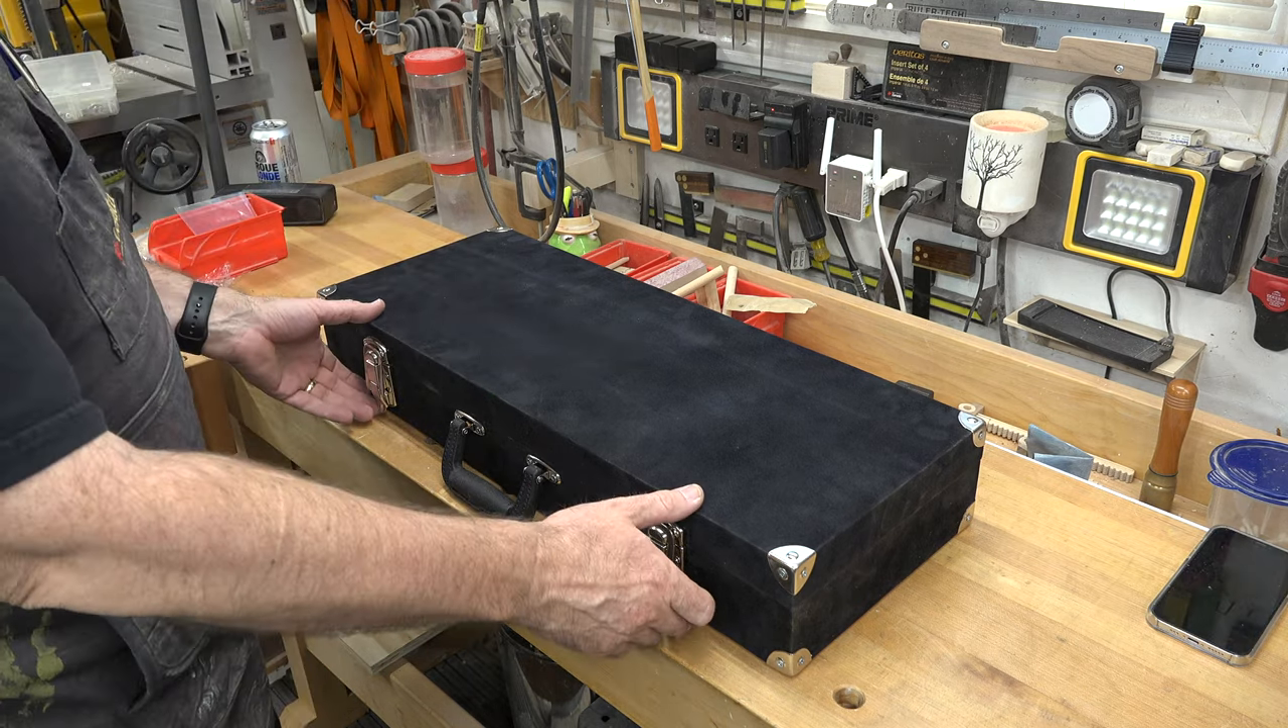And with all the hardware now installed we end up with something that looks like this and i think it looks absolutely fantastic.